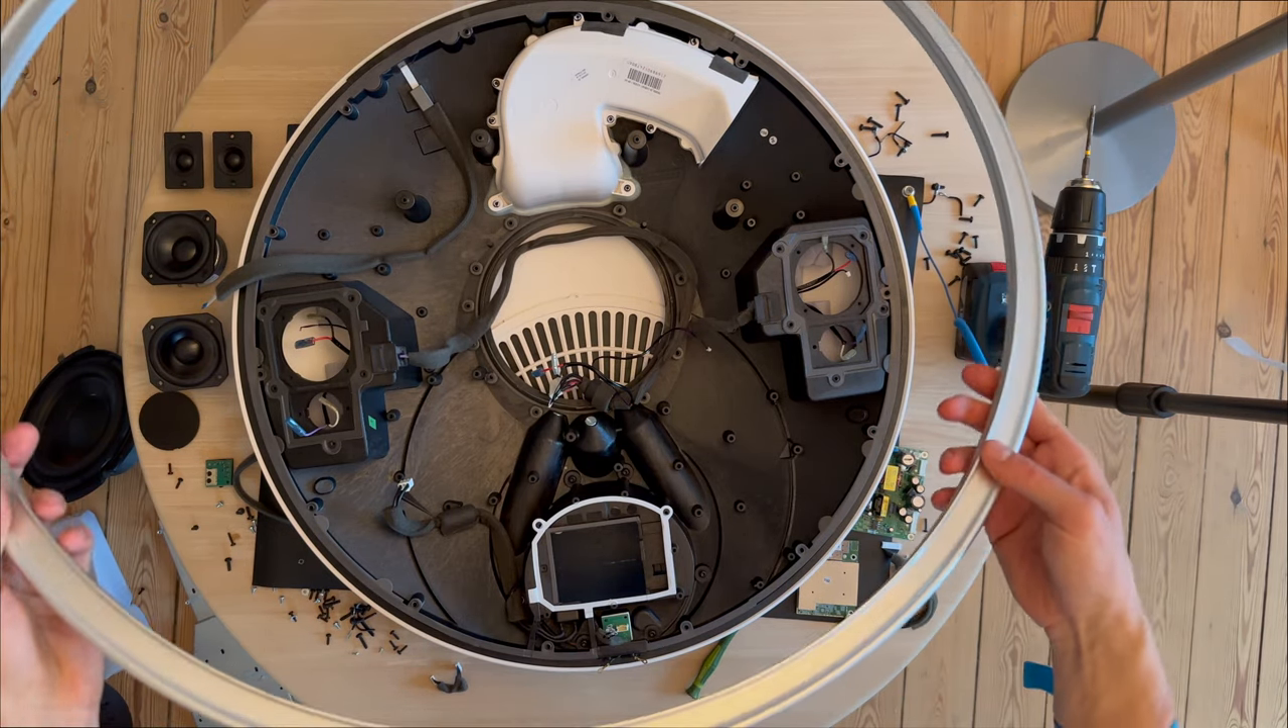So uh we have removed the frame uh the aluminium frame.